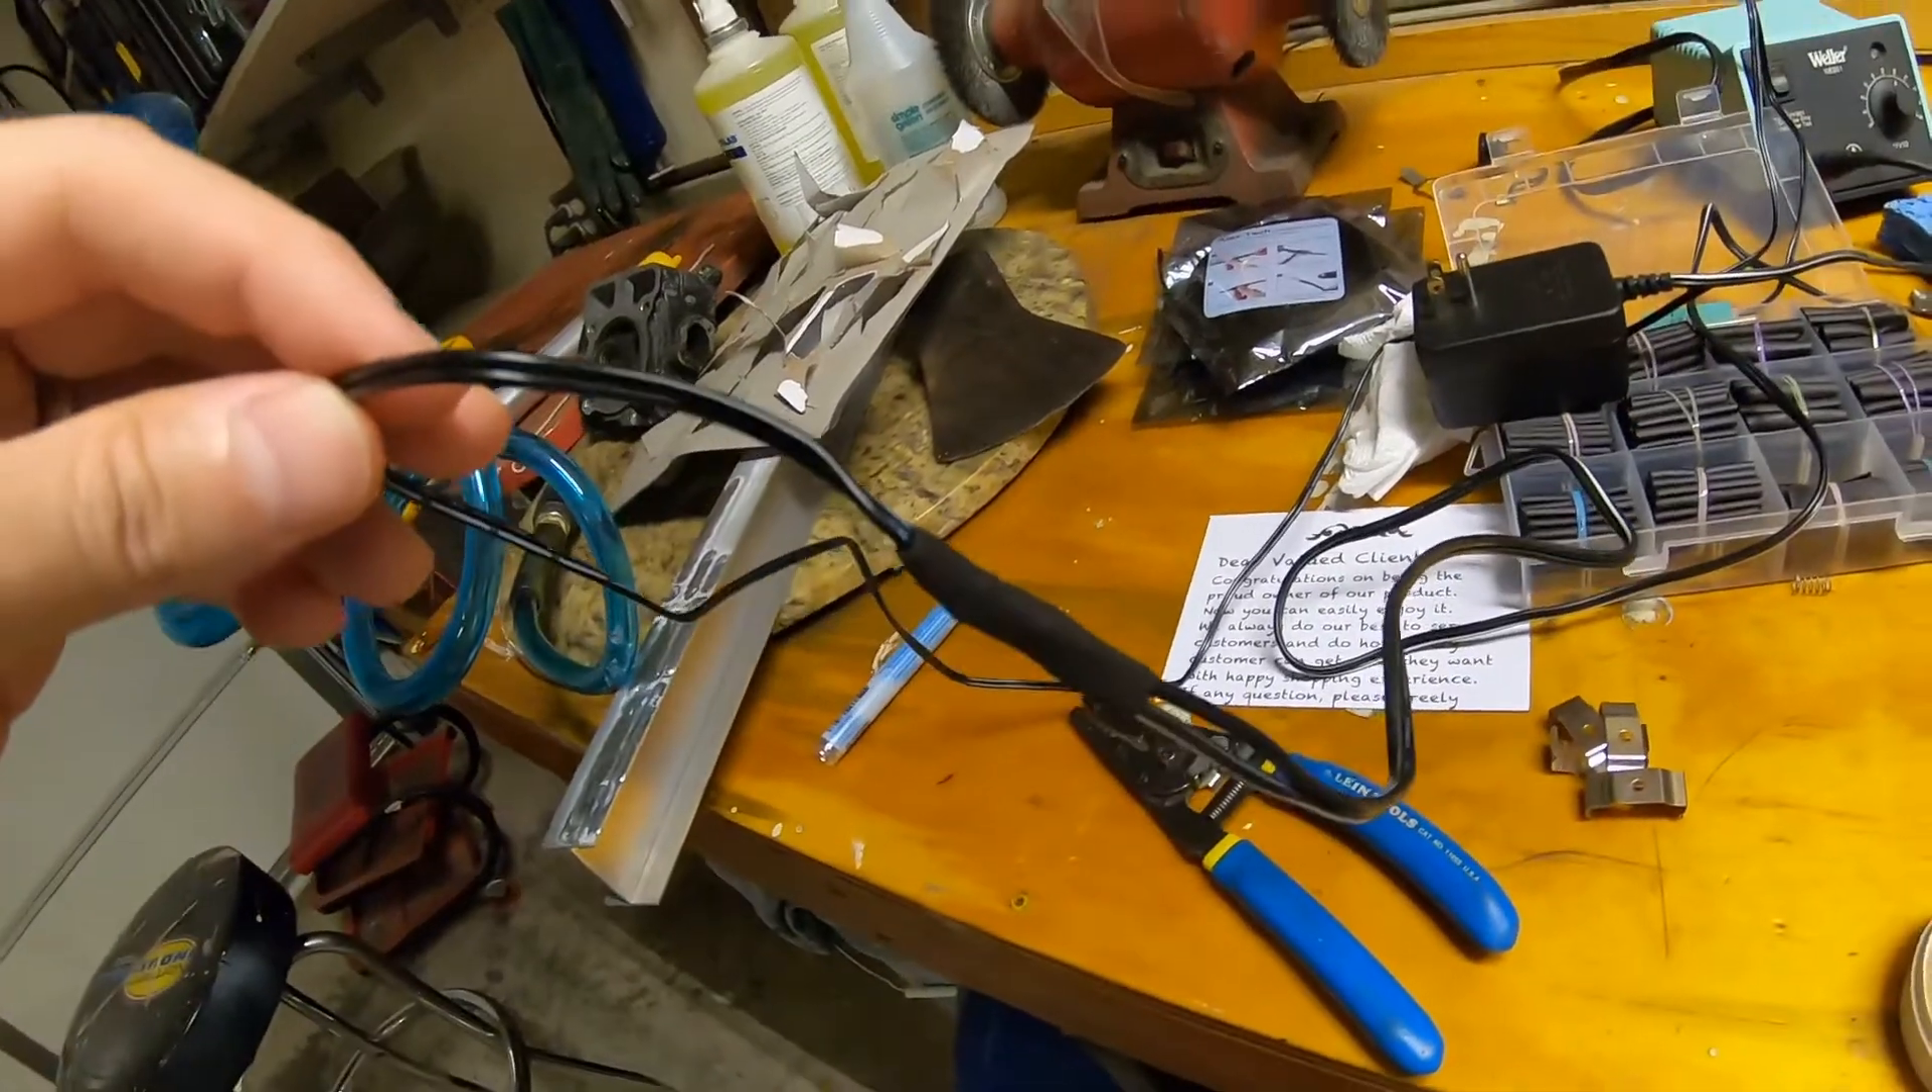All right this connection is done all neat and tidy.